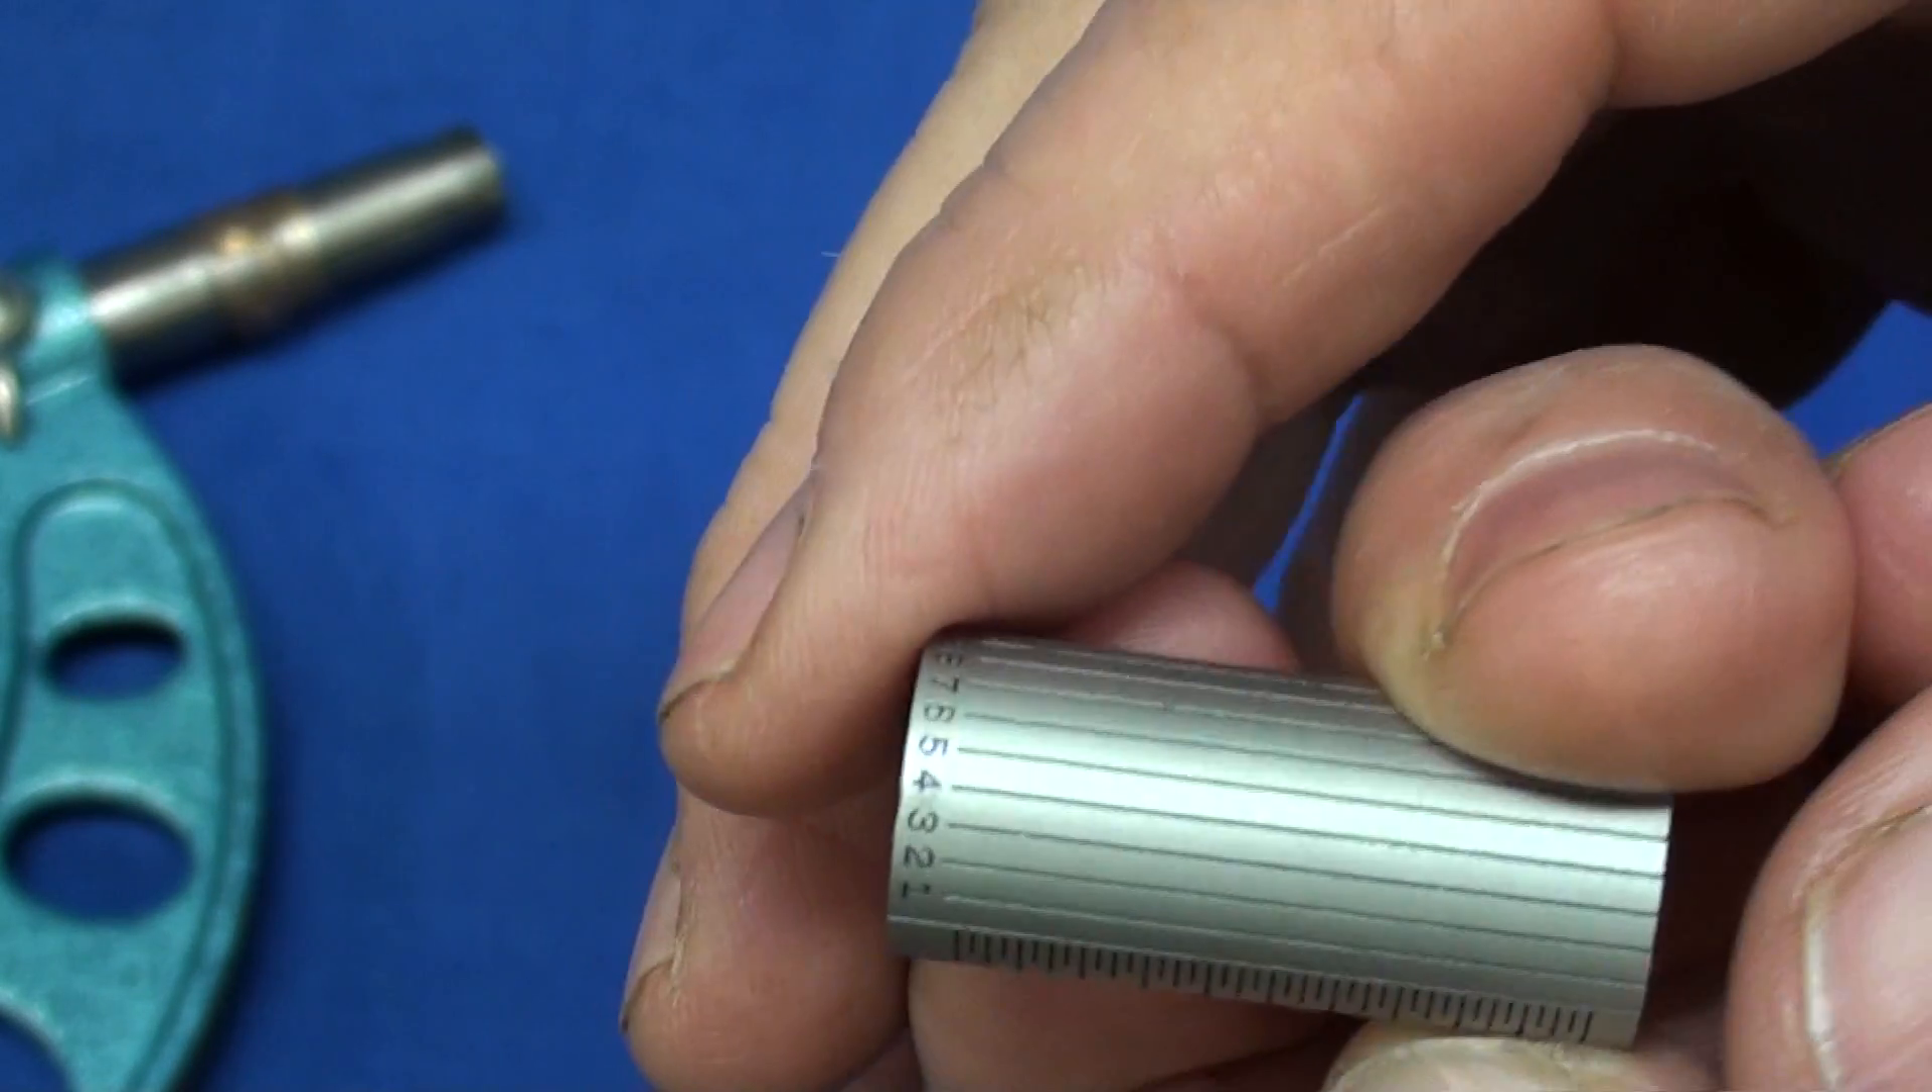I removed the satin chrome barrel, and, of course, you look on the back side, there's your vernier scale.